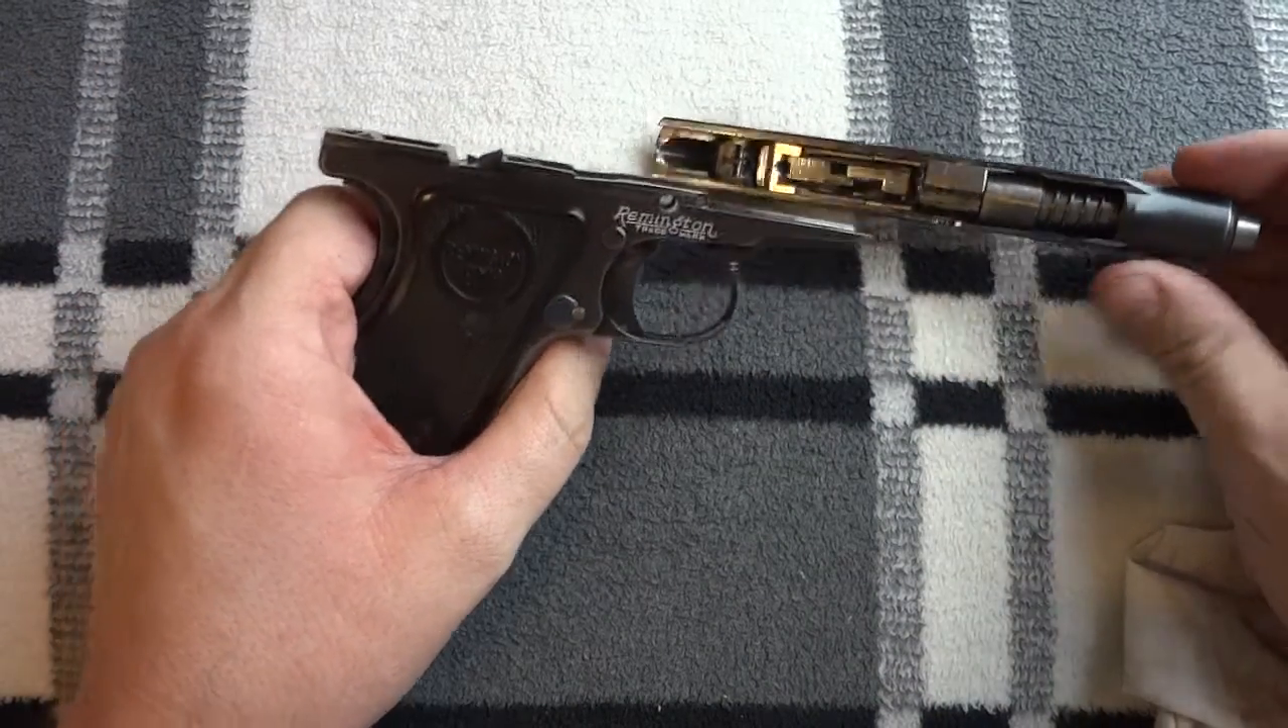I've now pulled the slide off.